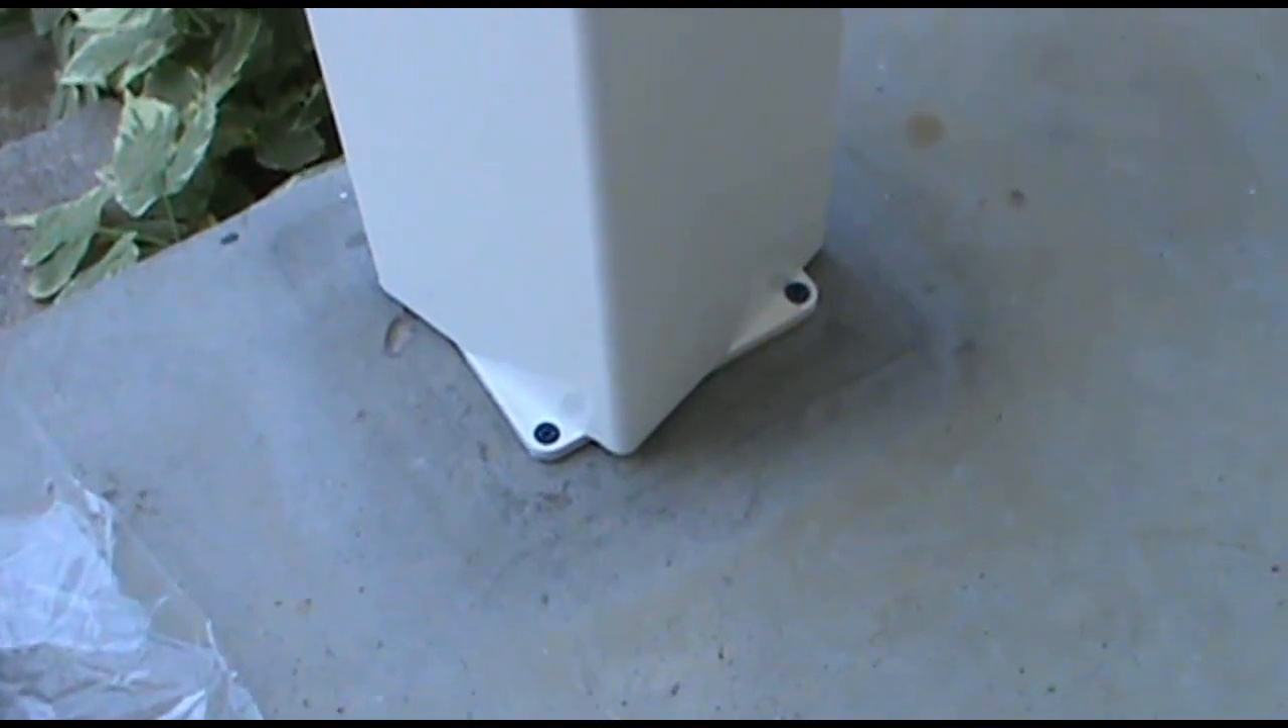Okay, I have drilled out the holes in the concrete and installed some TAPCON screws, or just concrete screws.